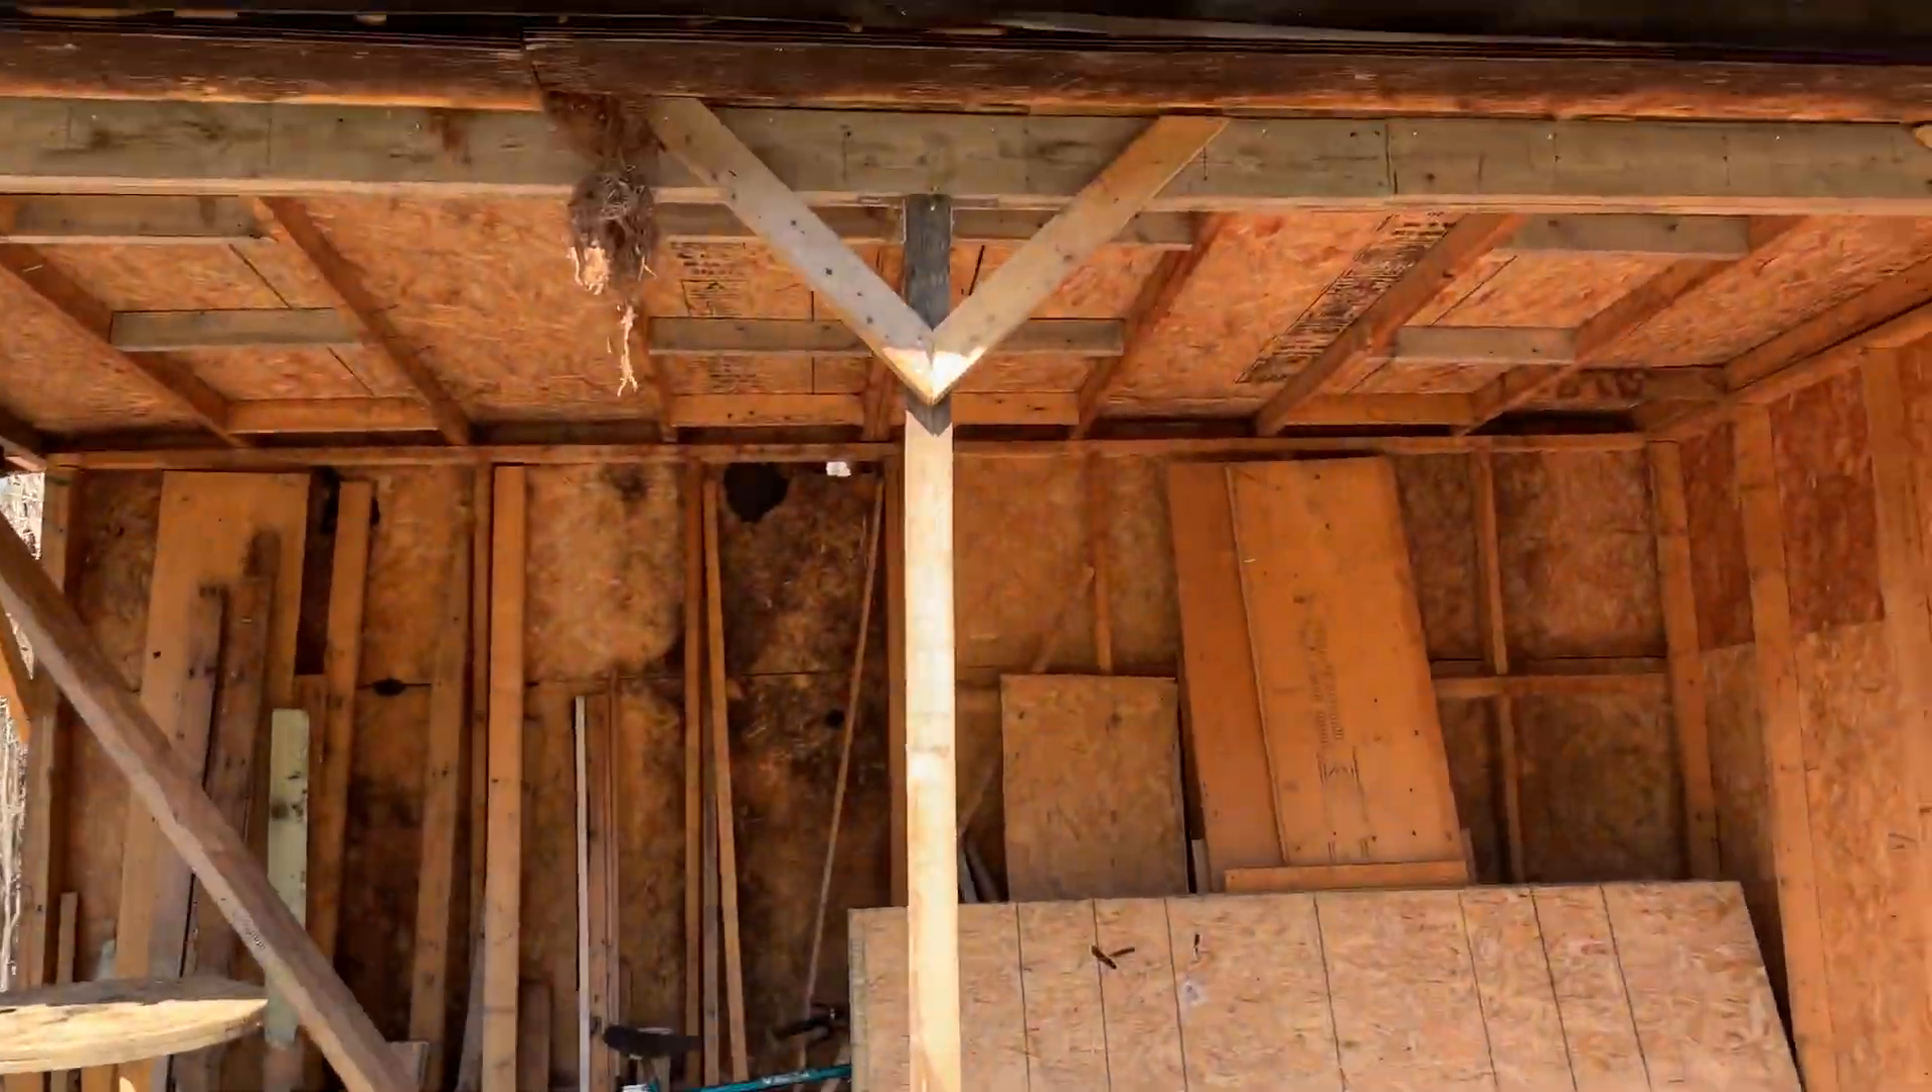And then we got the 4x4 beam in the center with the support, everything has braces on it.